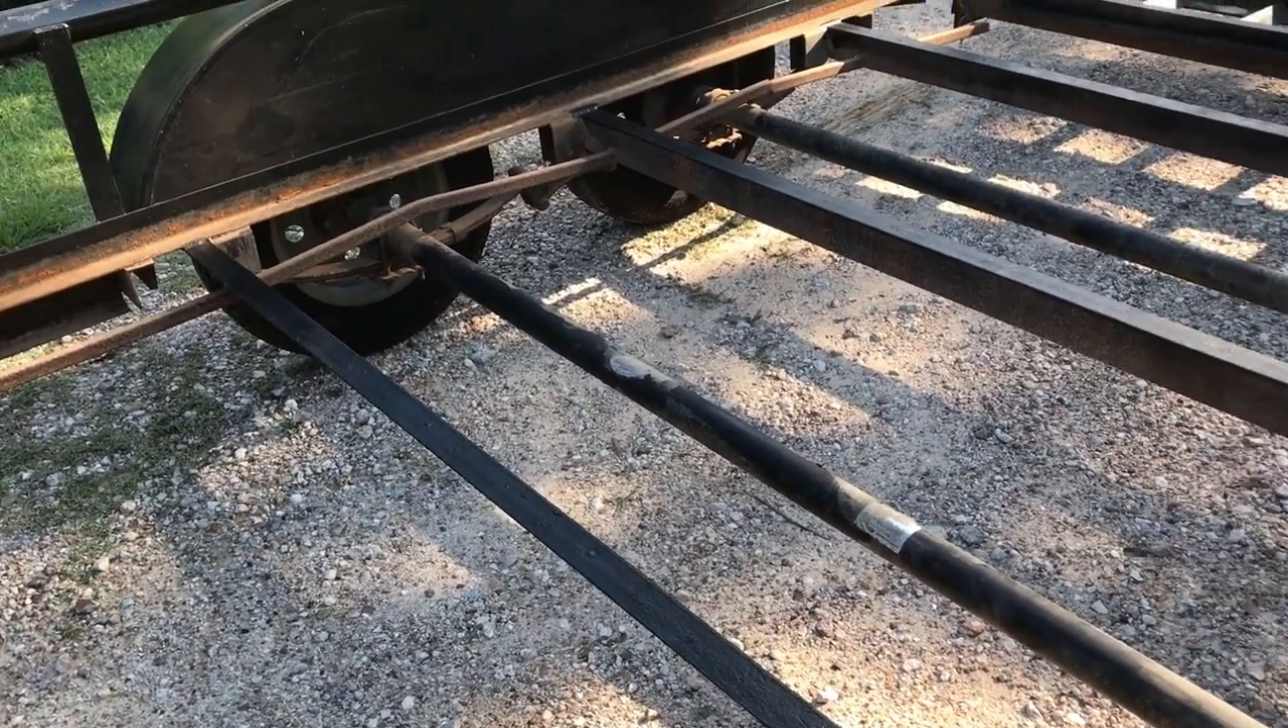My father-in-law got all the old deck boards ripped off, literally ripped off, because a lot of the screws would twist off.